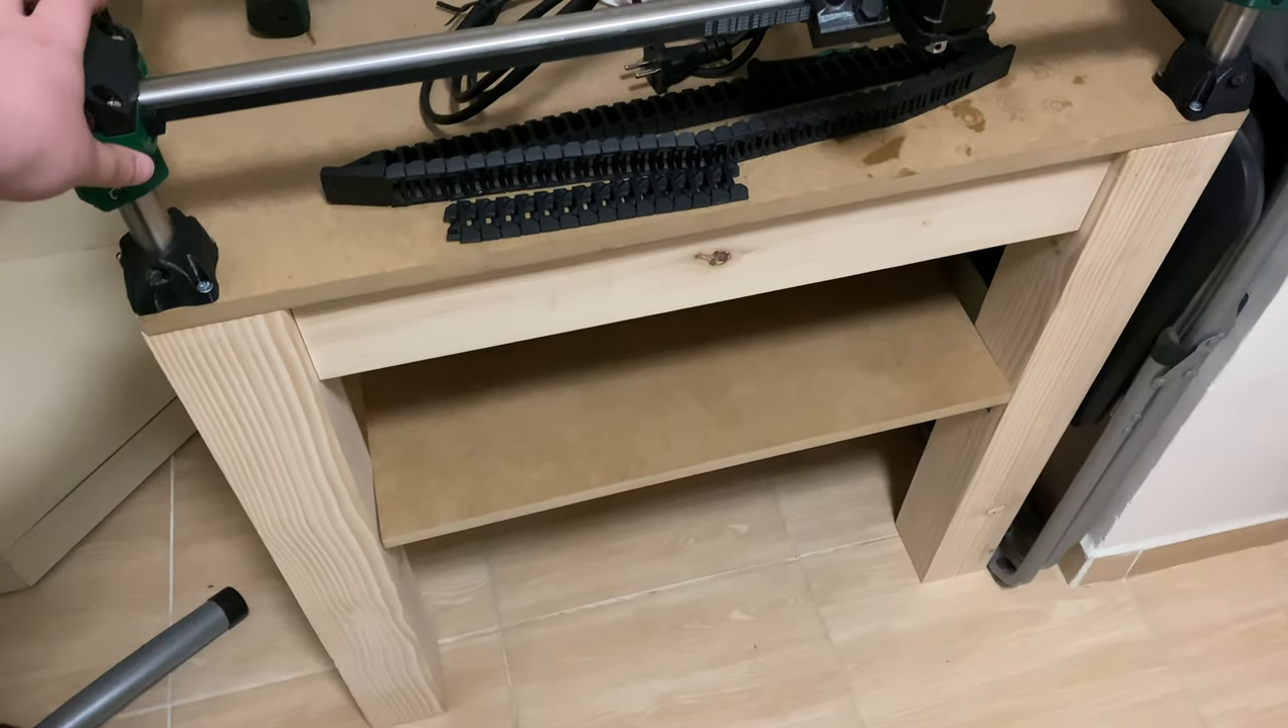And lastly you probably noticed it already I finally mounted the shelf as well.